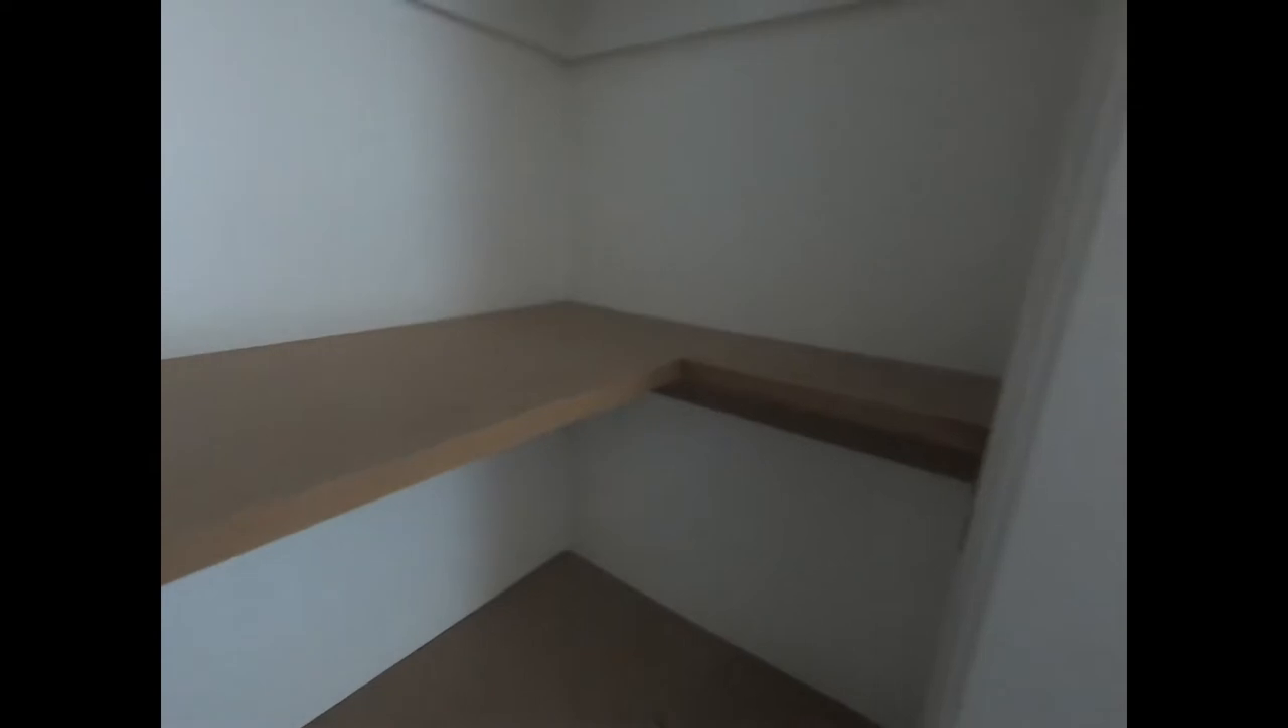I have the shelves all put in and everything is nice and smooth.